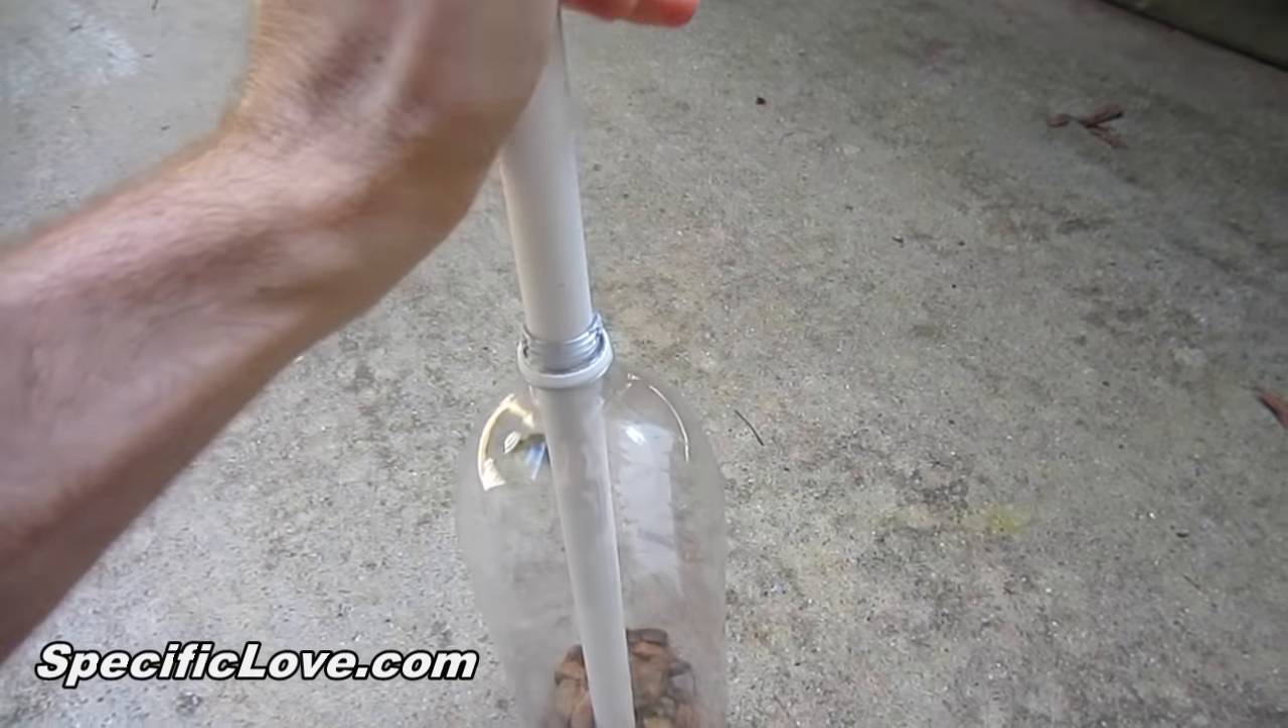The PVC slides right into the bottle.